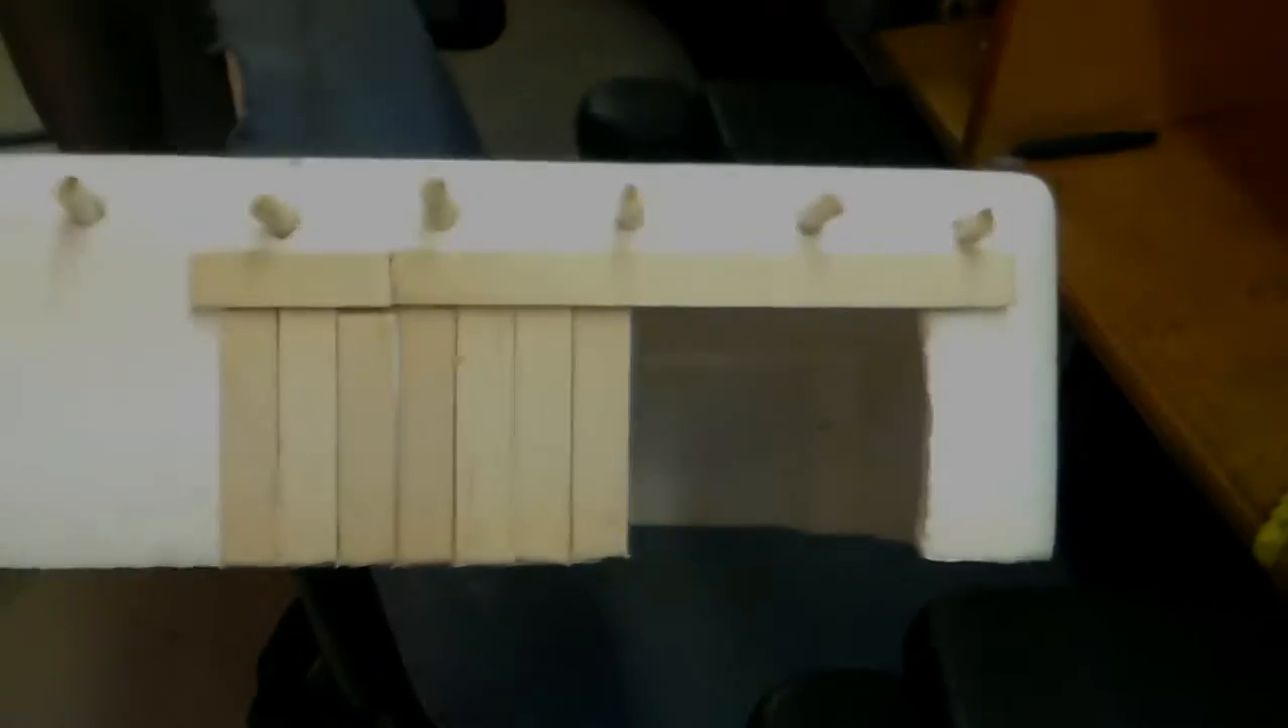Anyway, and on the front here we've put the start of a big rolling sliding door.